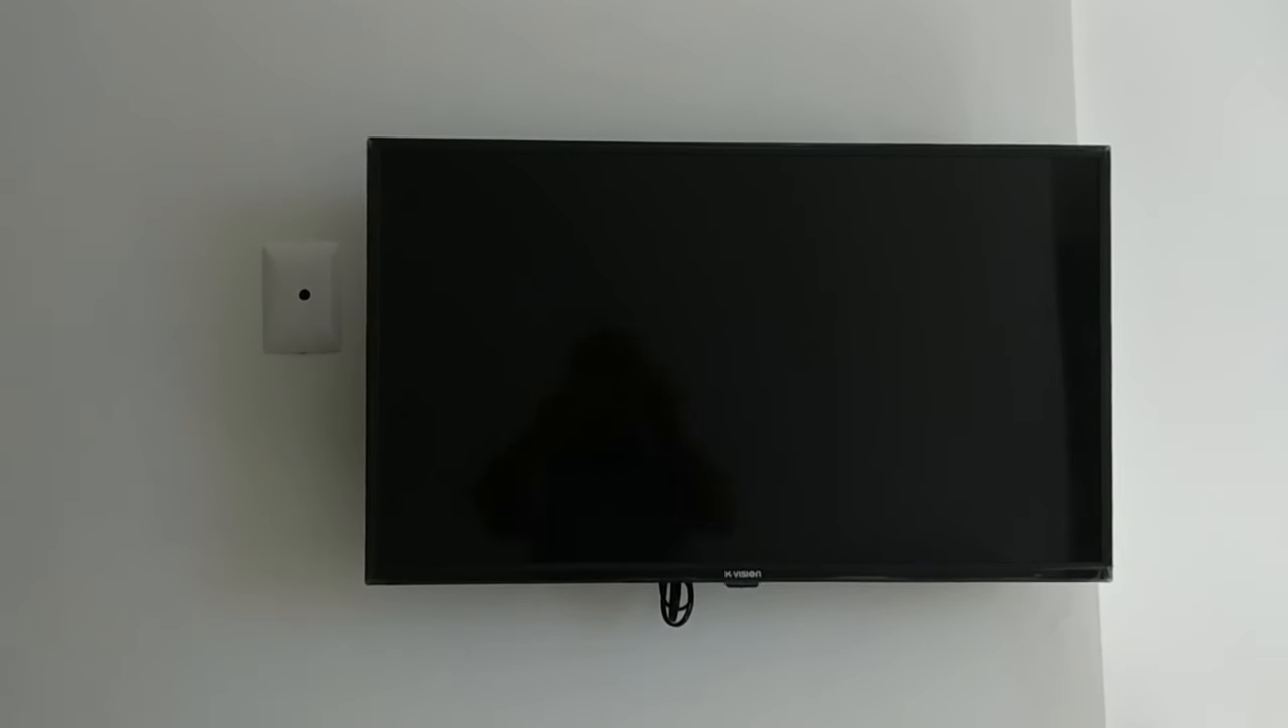Así es como ya queda instalada la pantalla.